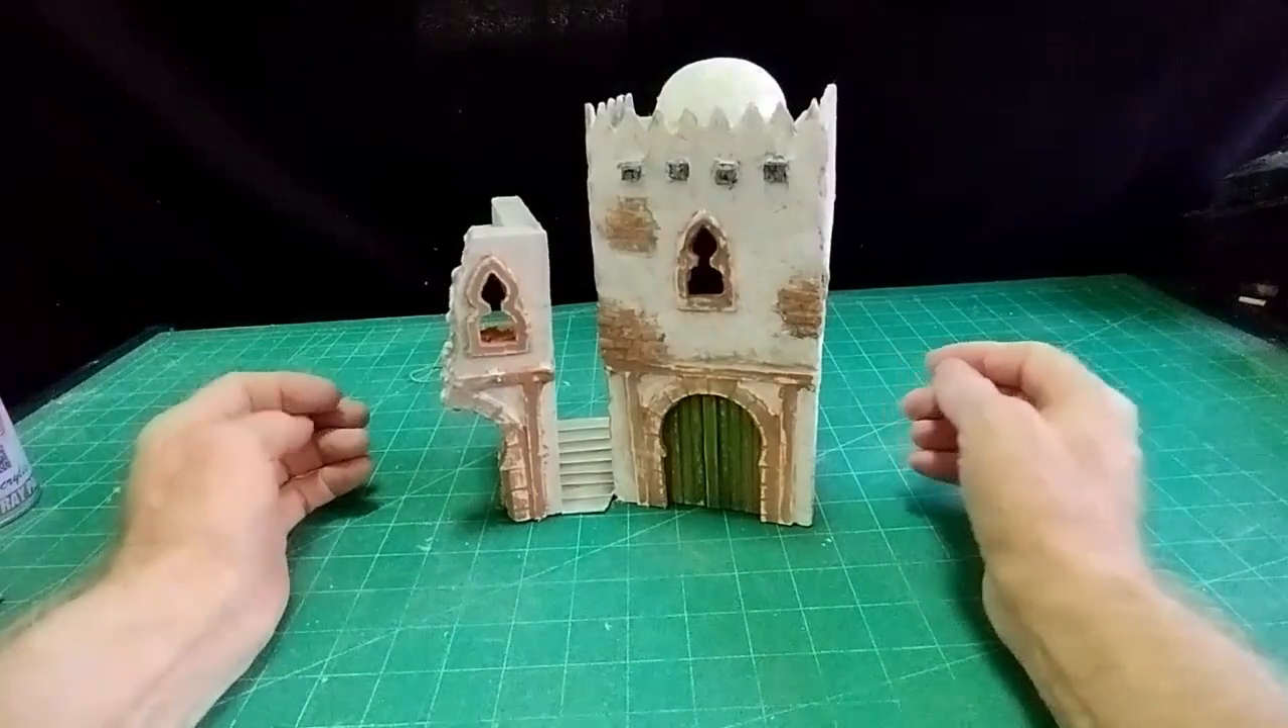I finished my two buildings off. A little stairway in between there.